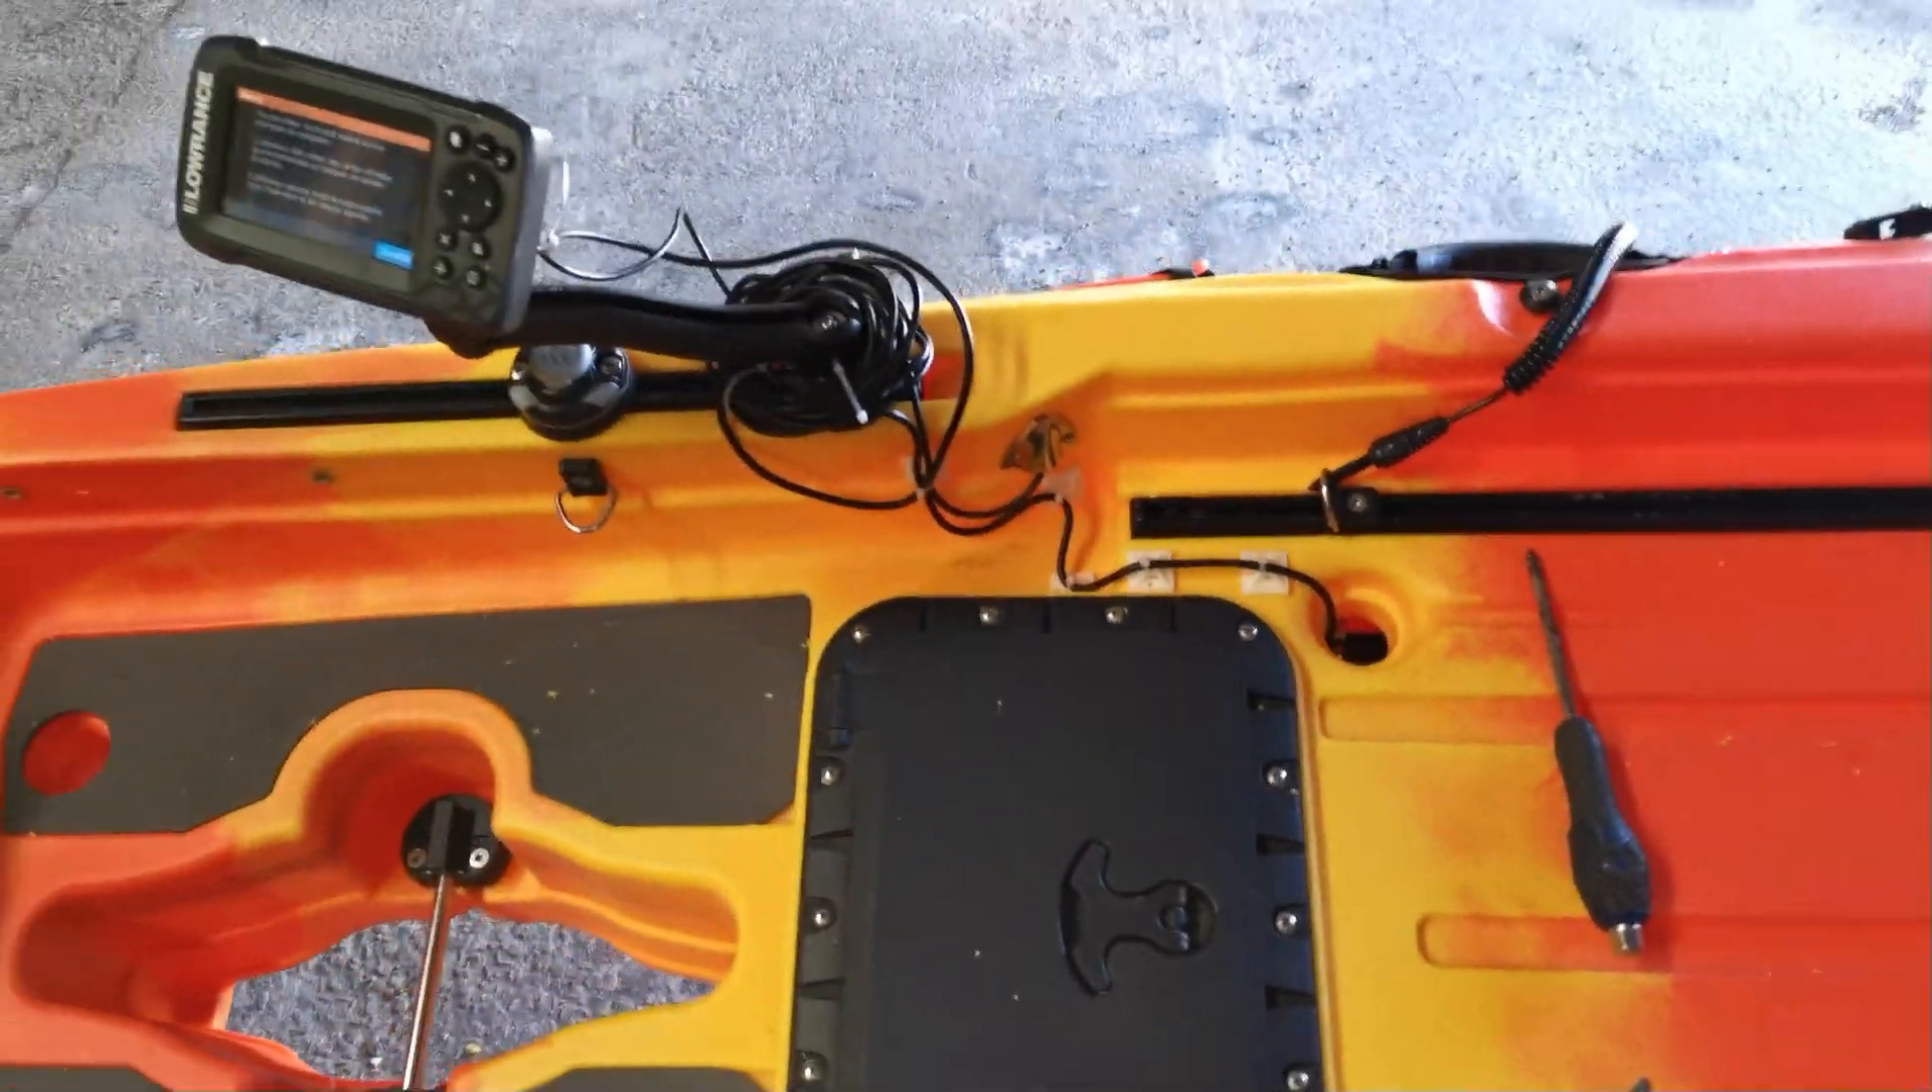Et voilà le sondeur est installé.